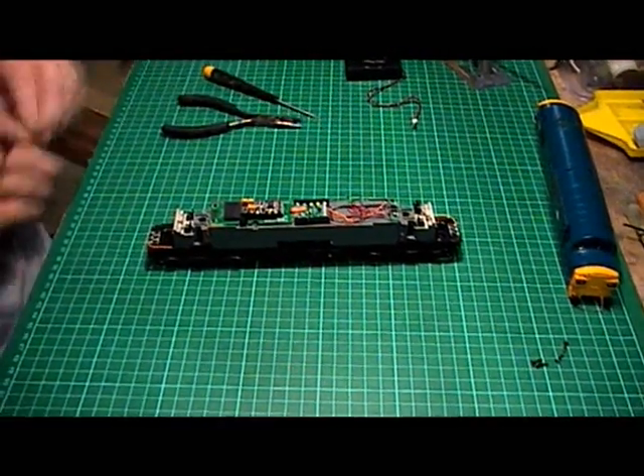As you can see, we've got the body off here now.